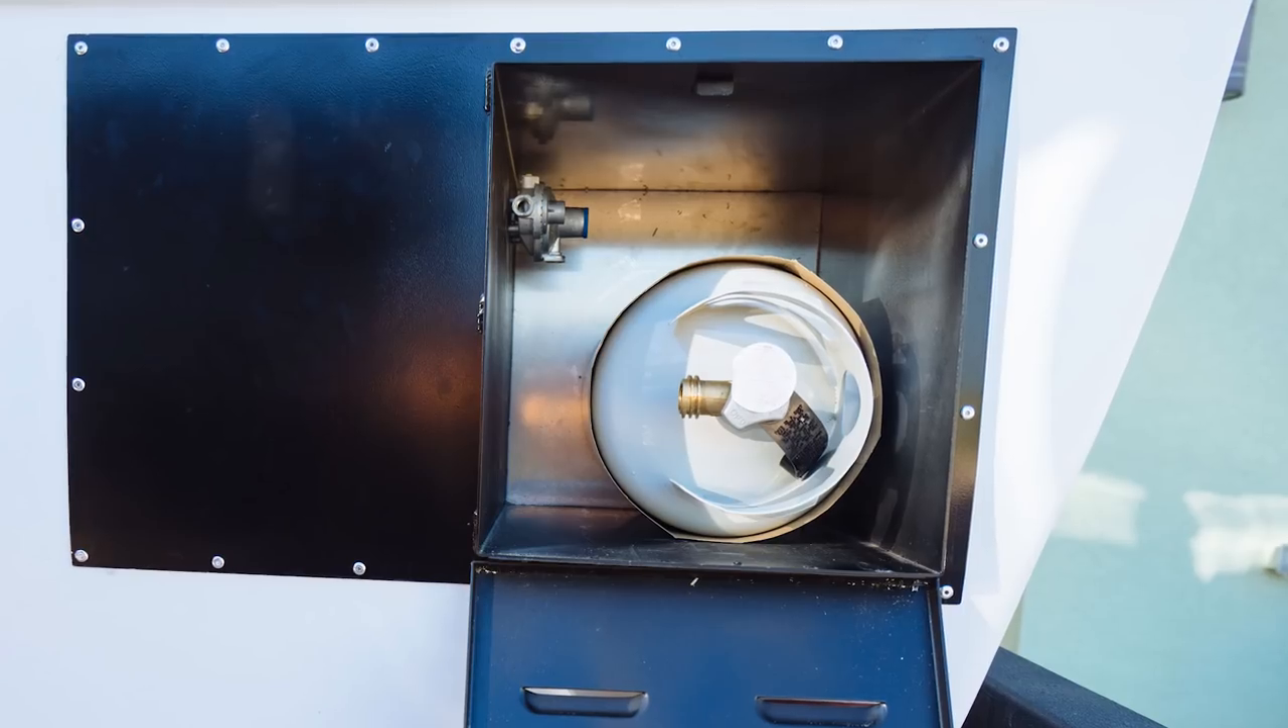When the new propane tank arrived, unfortunately it actually had too much space in the new propane box.